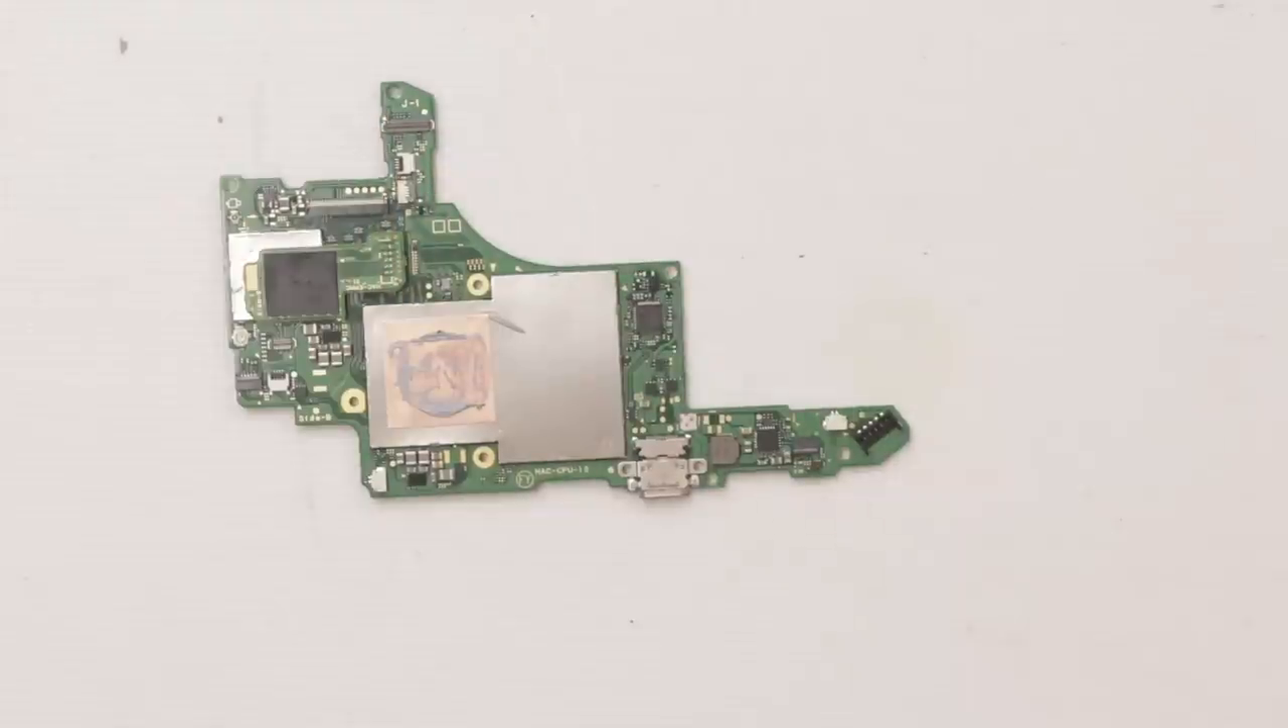Now we've got the motherboard out.